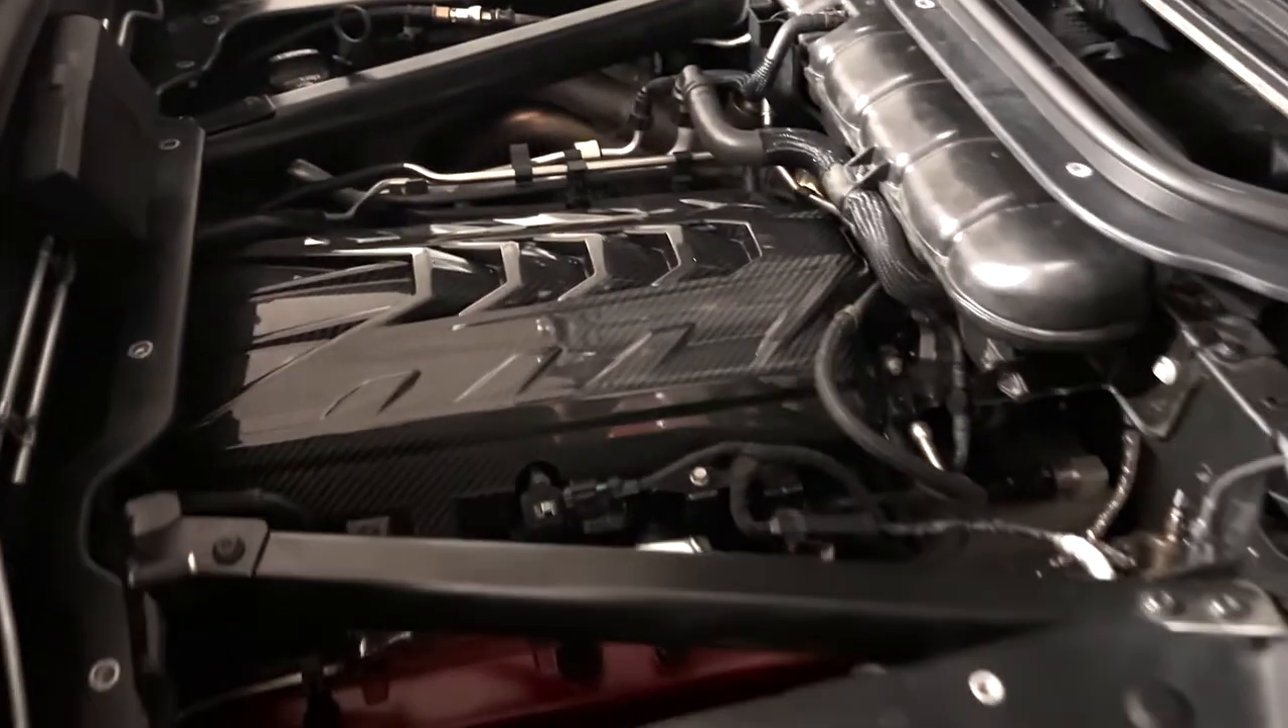We got the engine cover. Thanks to Ashlyn. We got the engine cover on now.